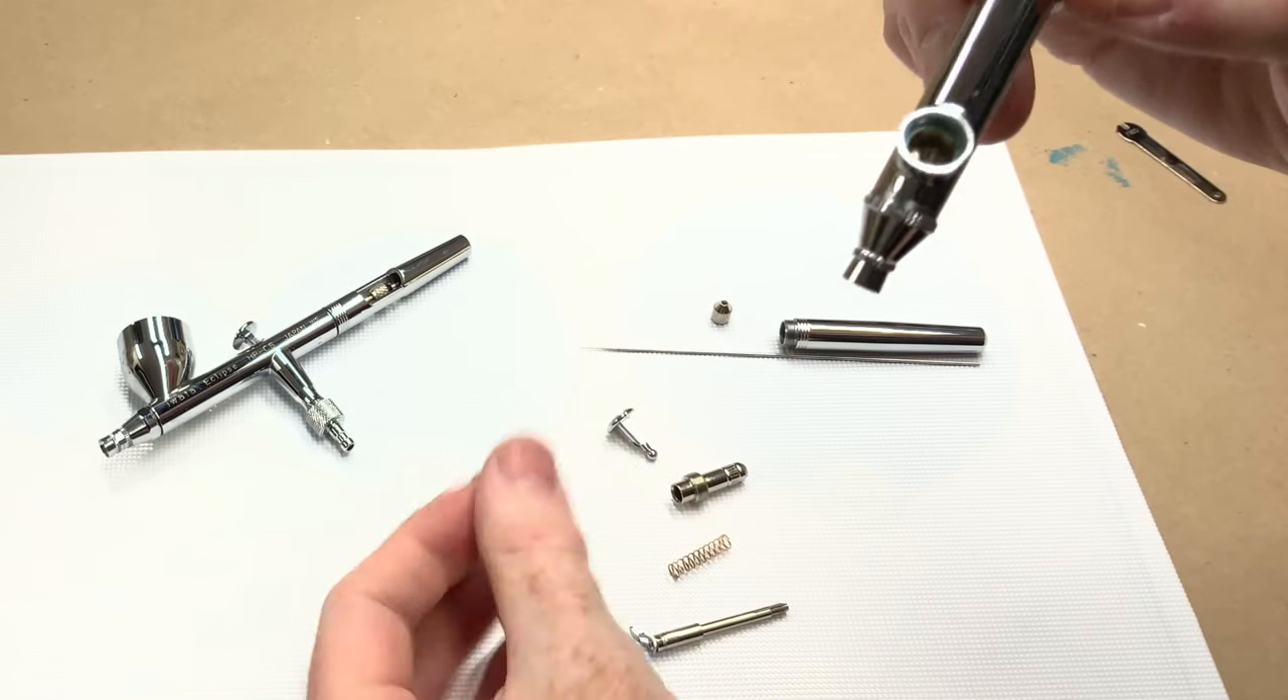That's all the rear pieces taken off.